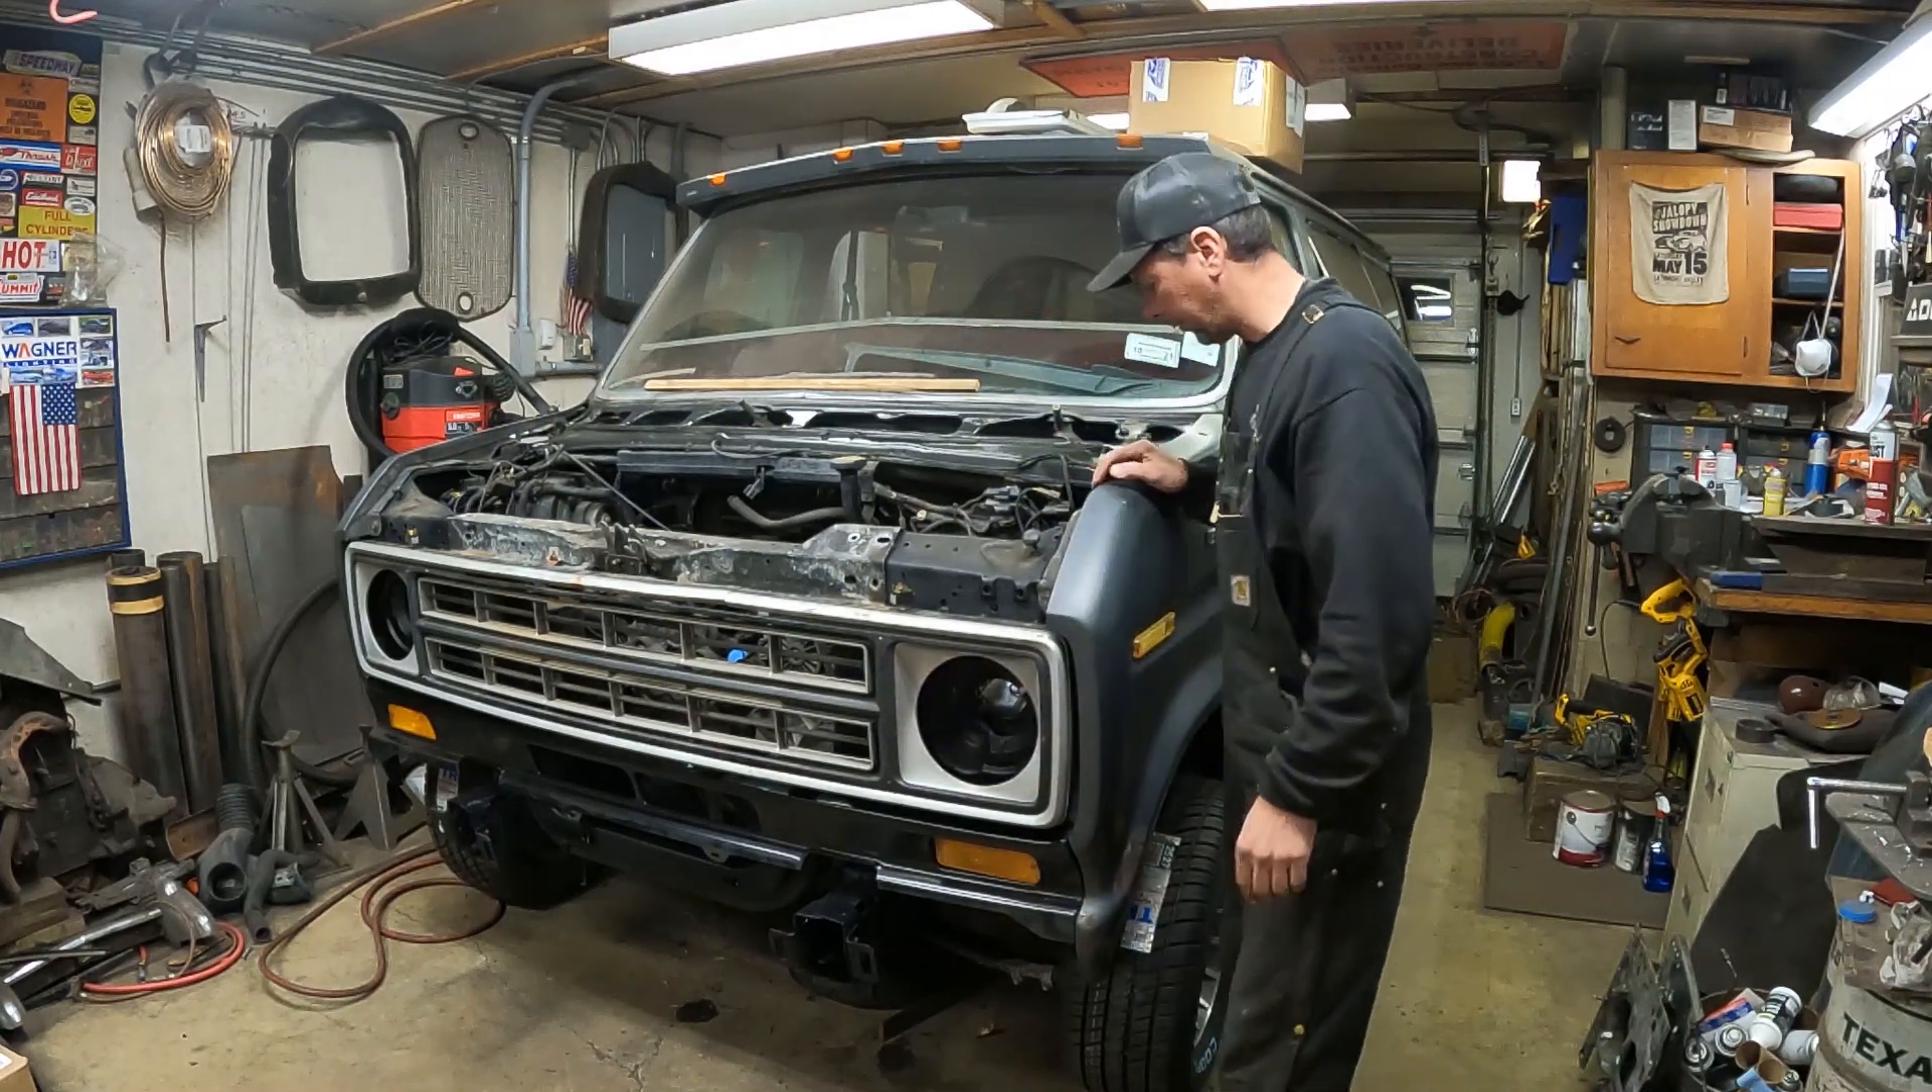And as you can see, I've put the front fenders back on.